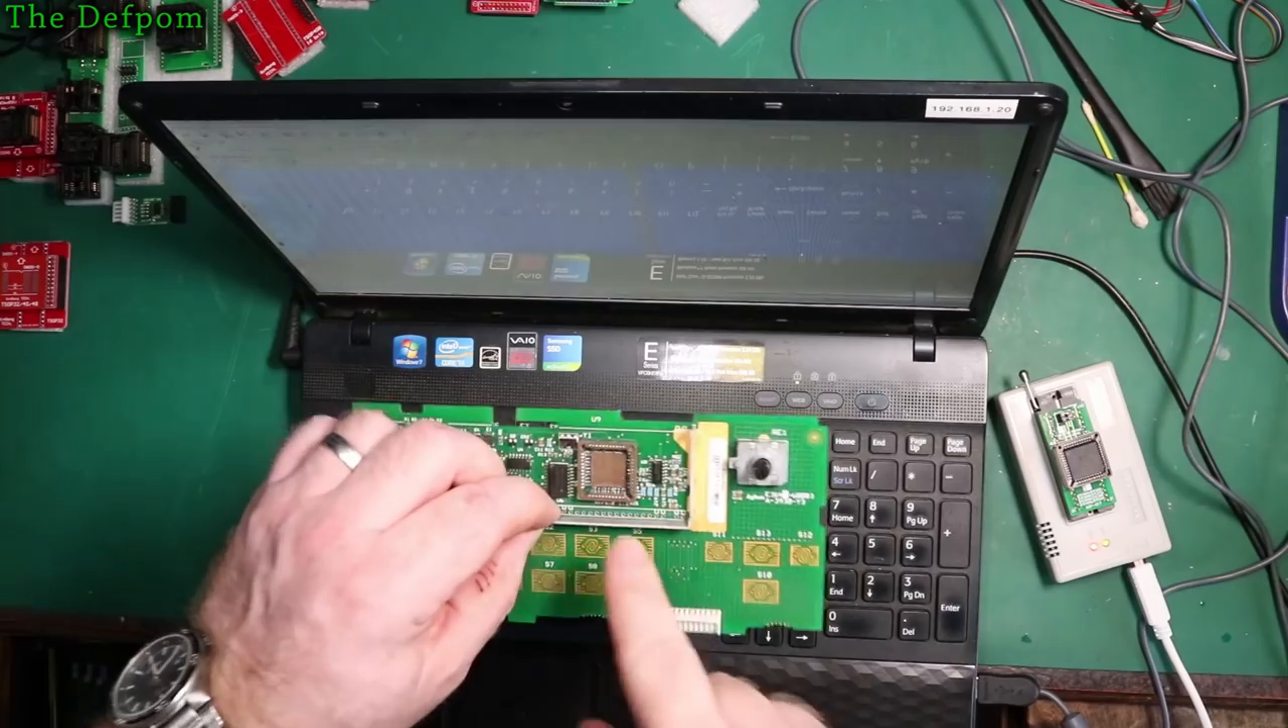I've already put the PLCC socket on the board here.